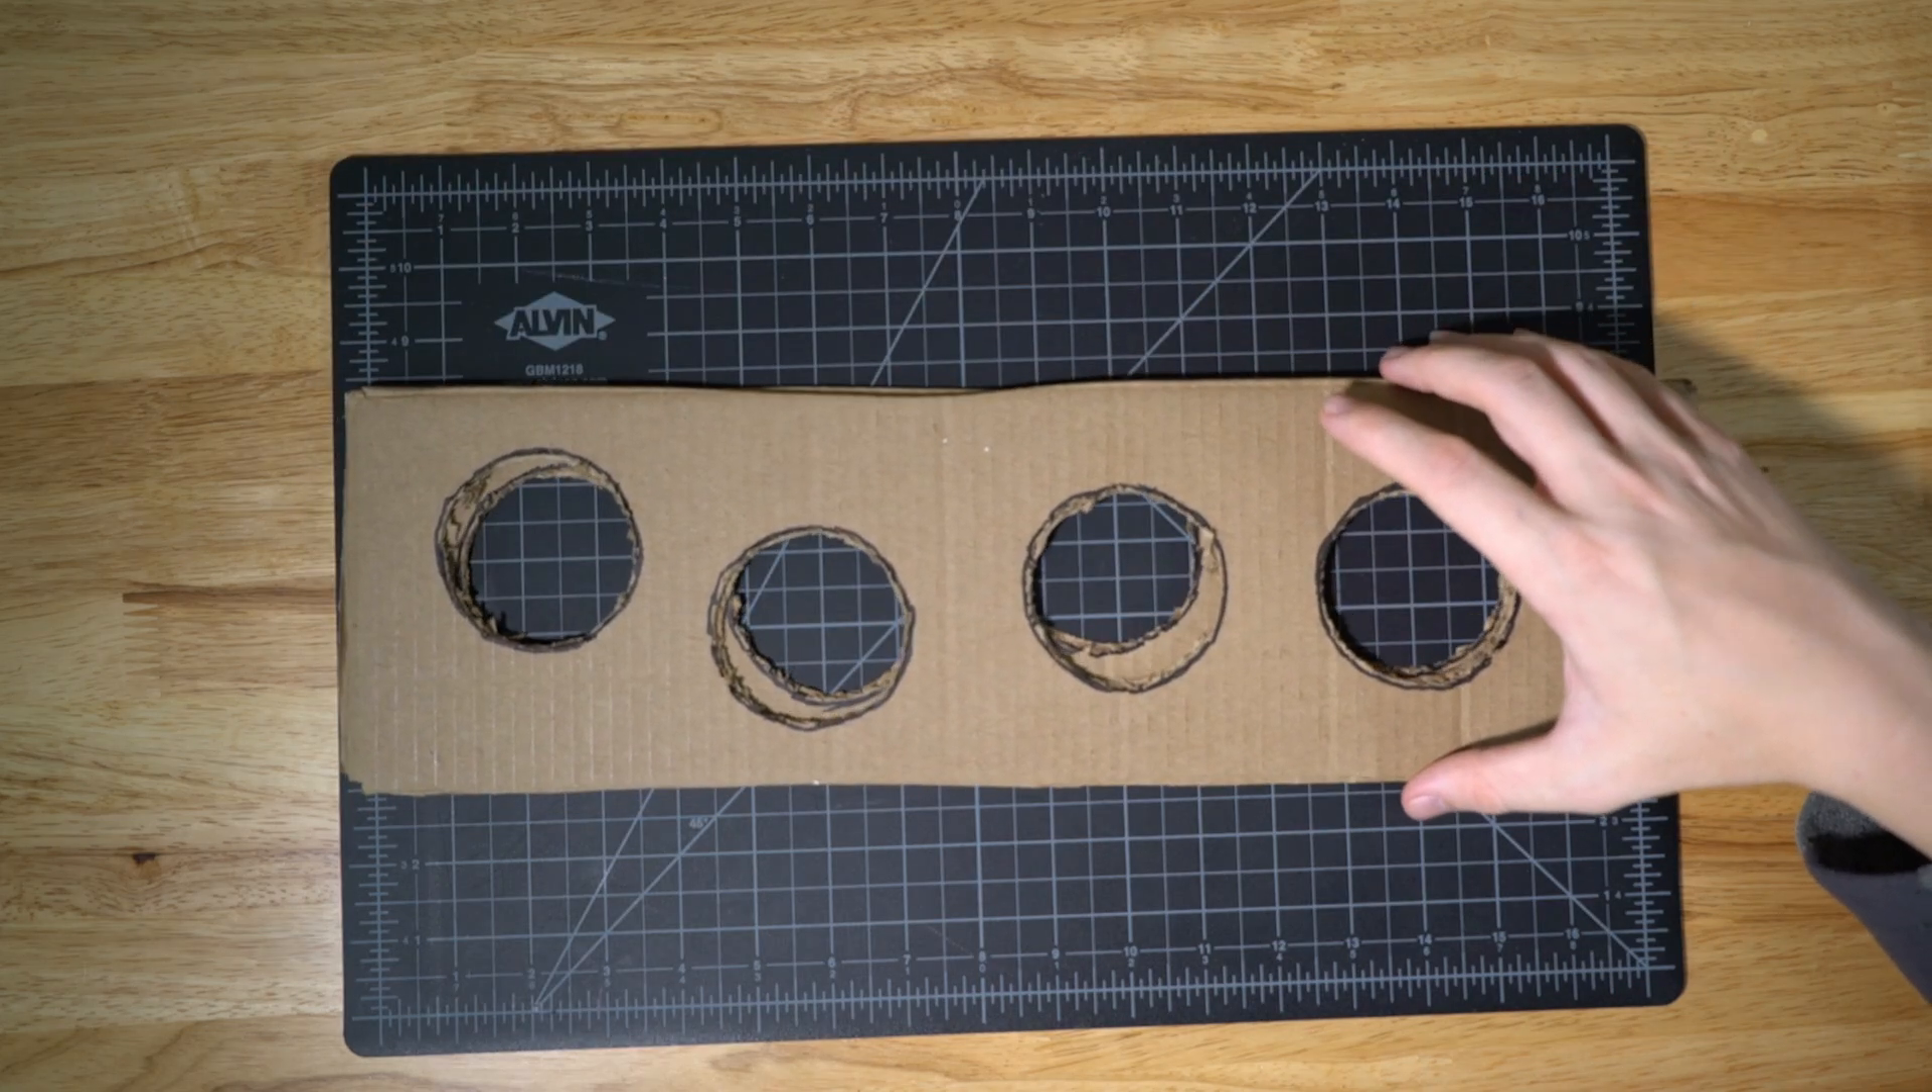I lay them on top of each other and you'll see these the variance in each of them start to compound and you can see that there are locations where they don't line up.